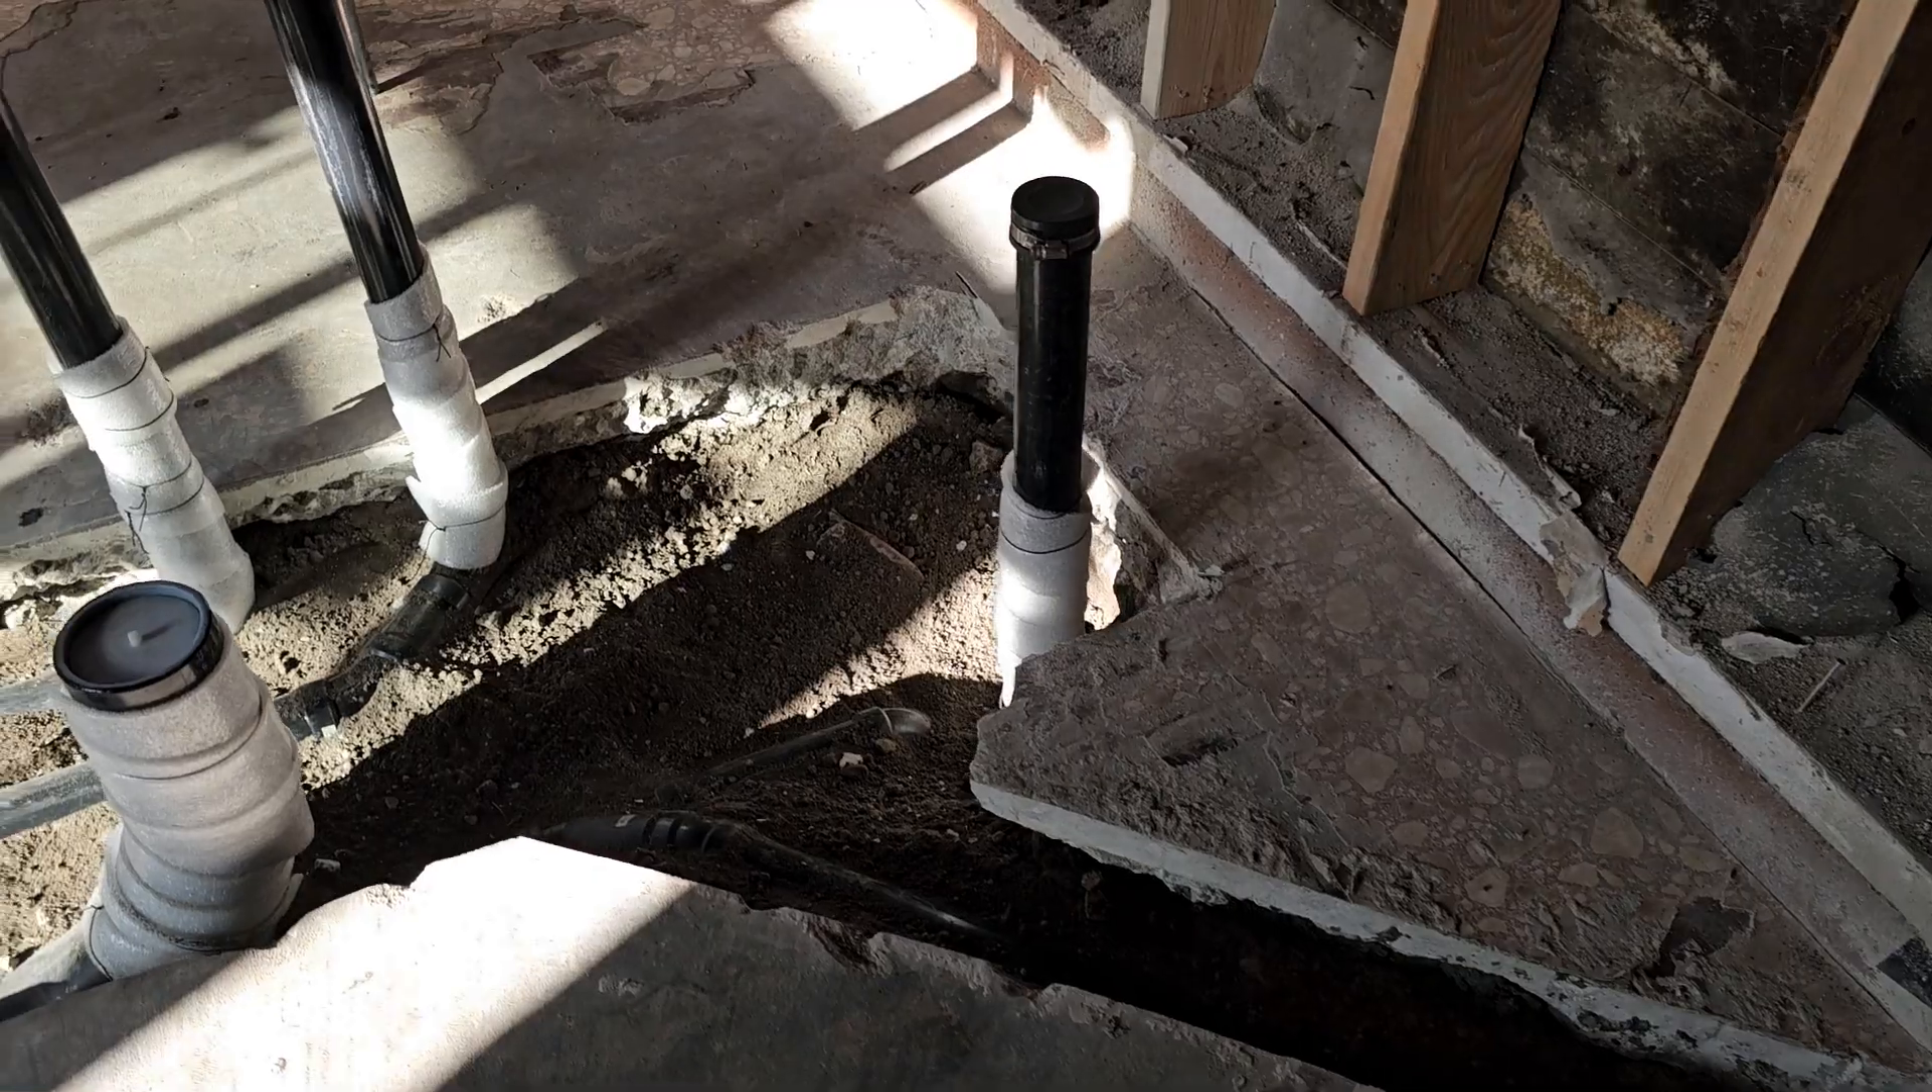Aquí pueden ver aquí ya tenemos las conexiones de las tuberías.